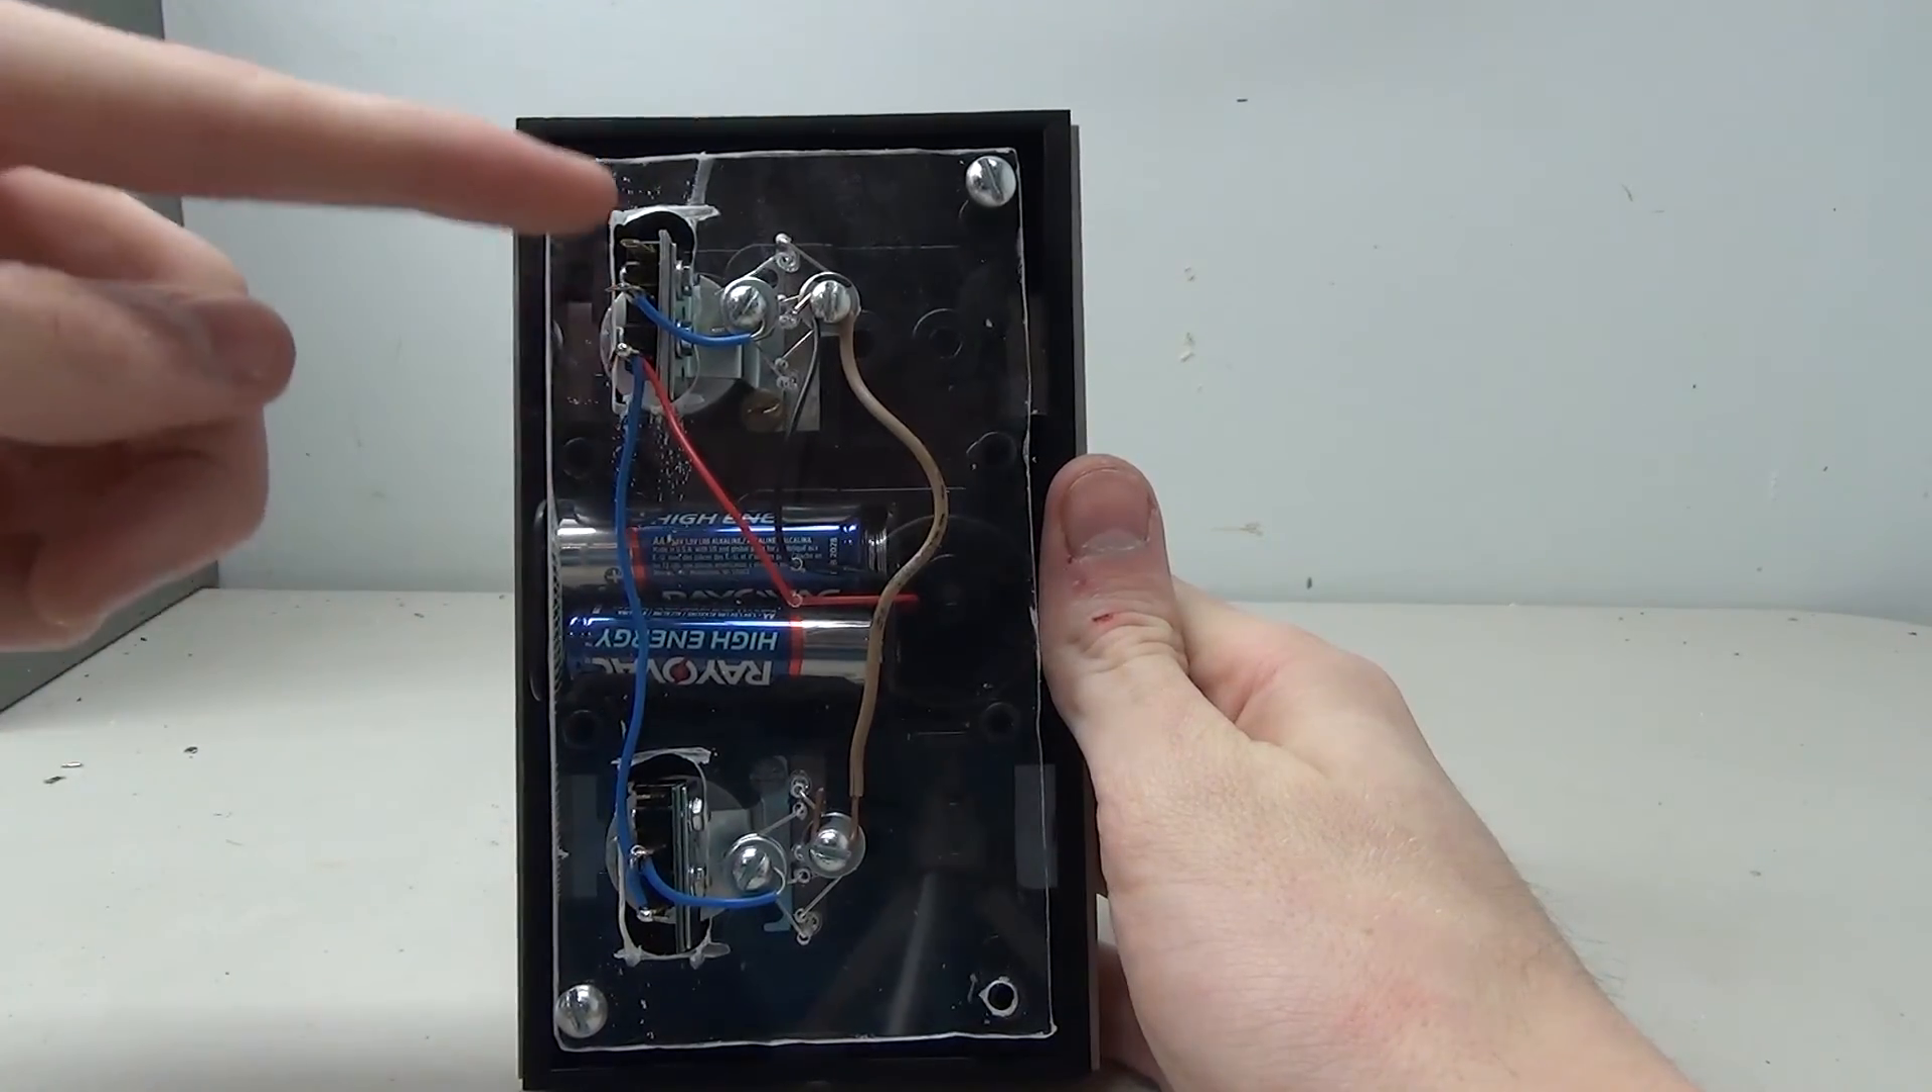I went ahead and finished the wiring.